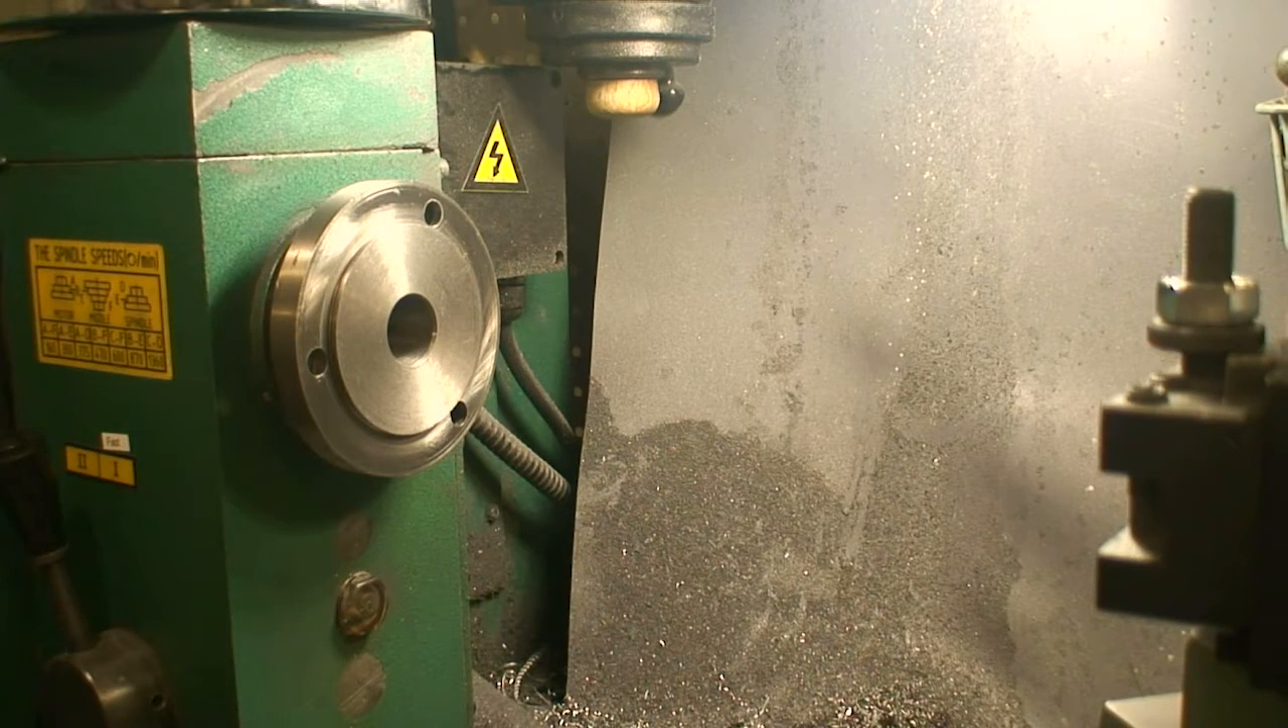Here you can see I have the chuck off, and the three holes that the new four -jaw chuck needs to go on.